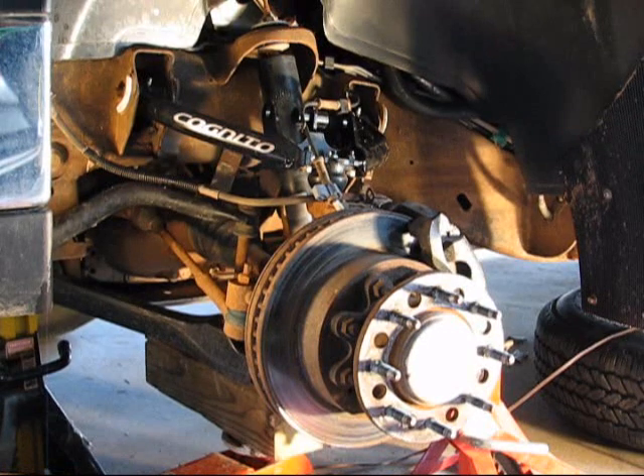All right, so we have the Cognito arm in there now. It's all installed and snugged down up on the top.